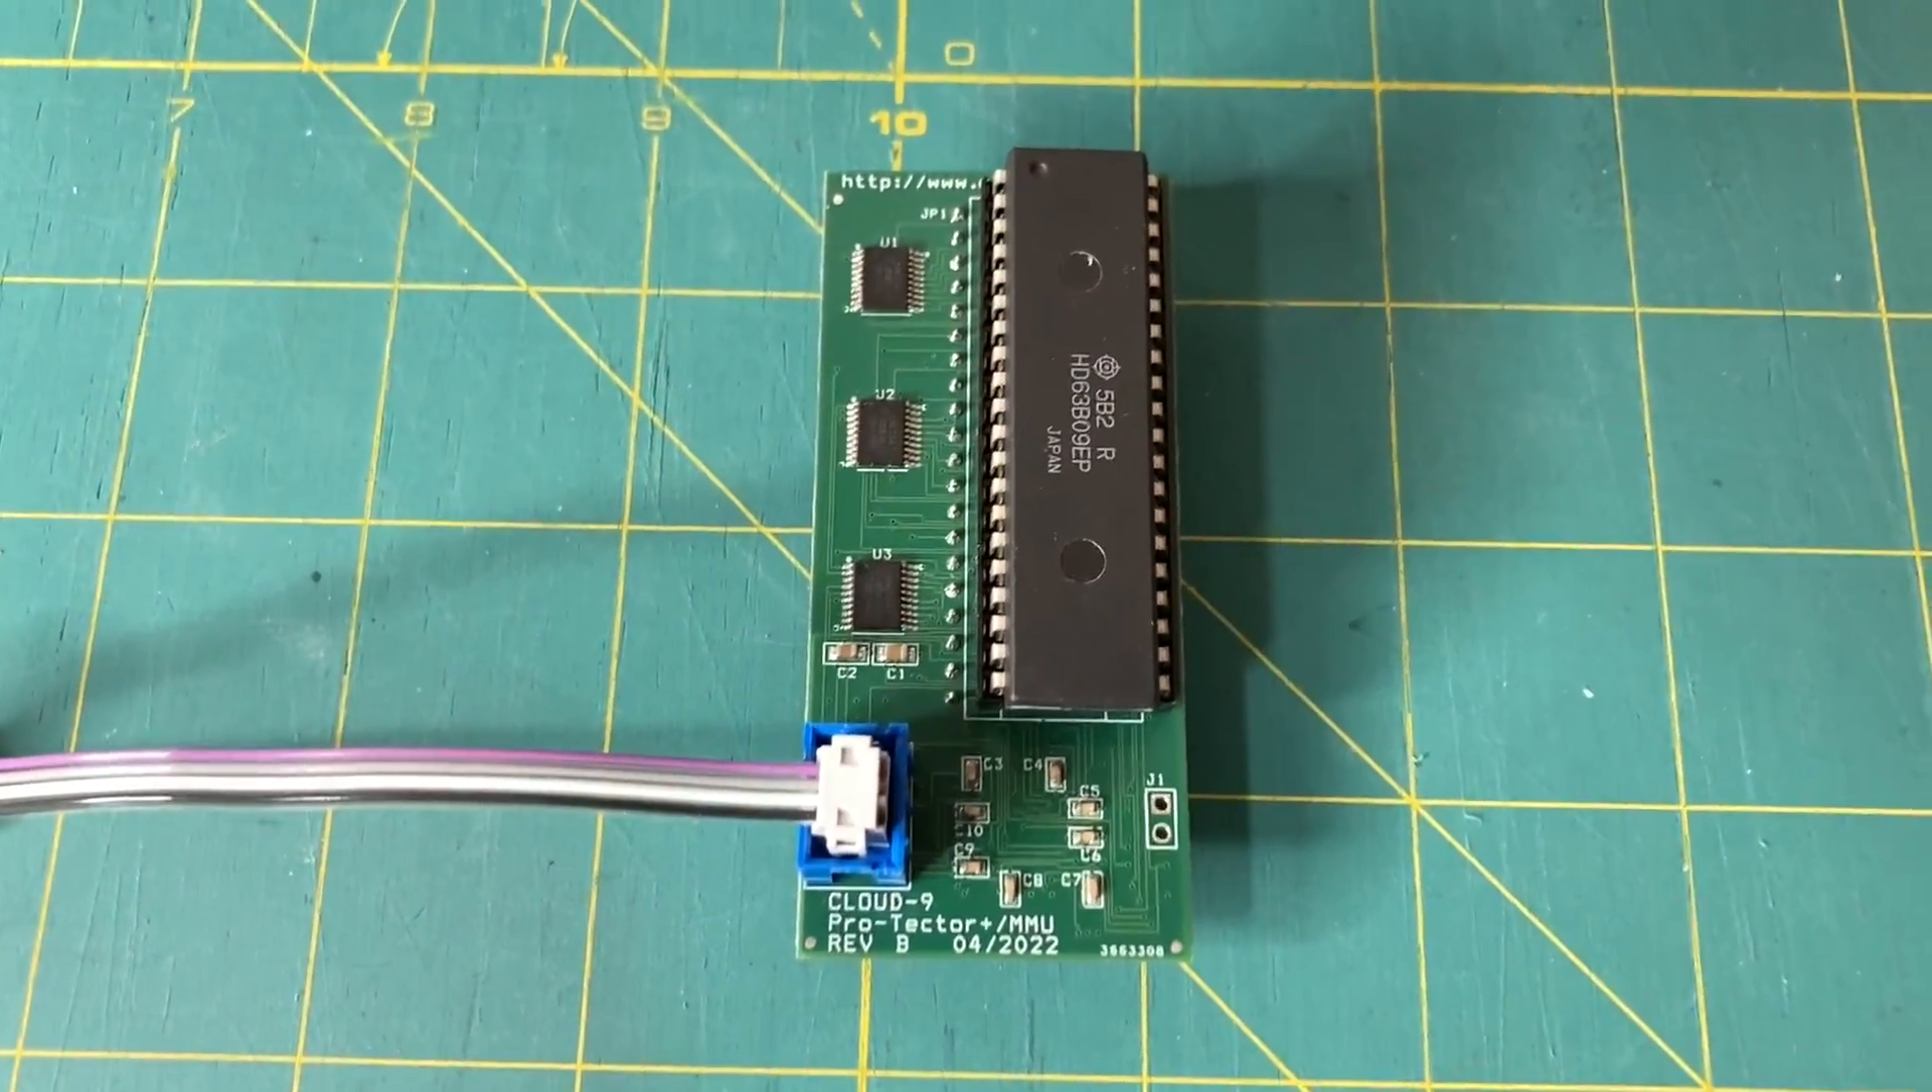Here is the MMU board up close and personal. I've already put the CPU in it and then on the bottom we'll show you here.